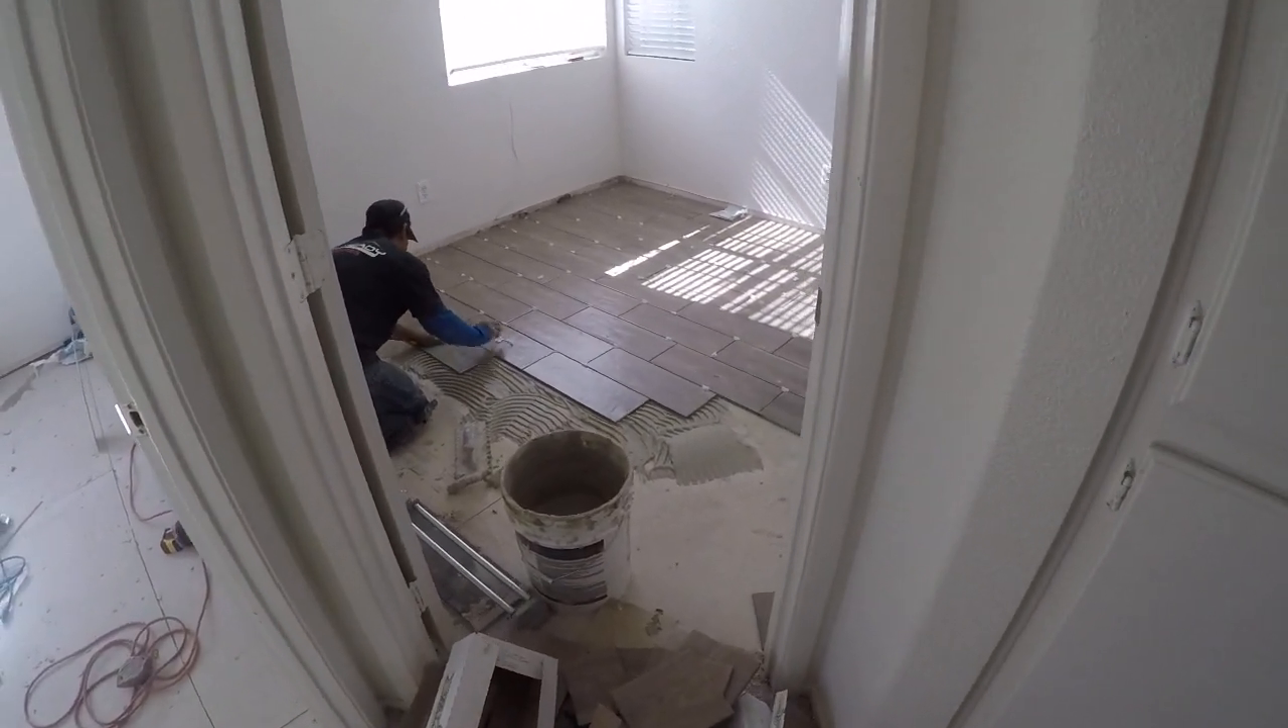So the tiling is almost done in this room.